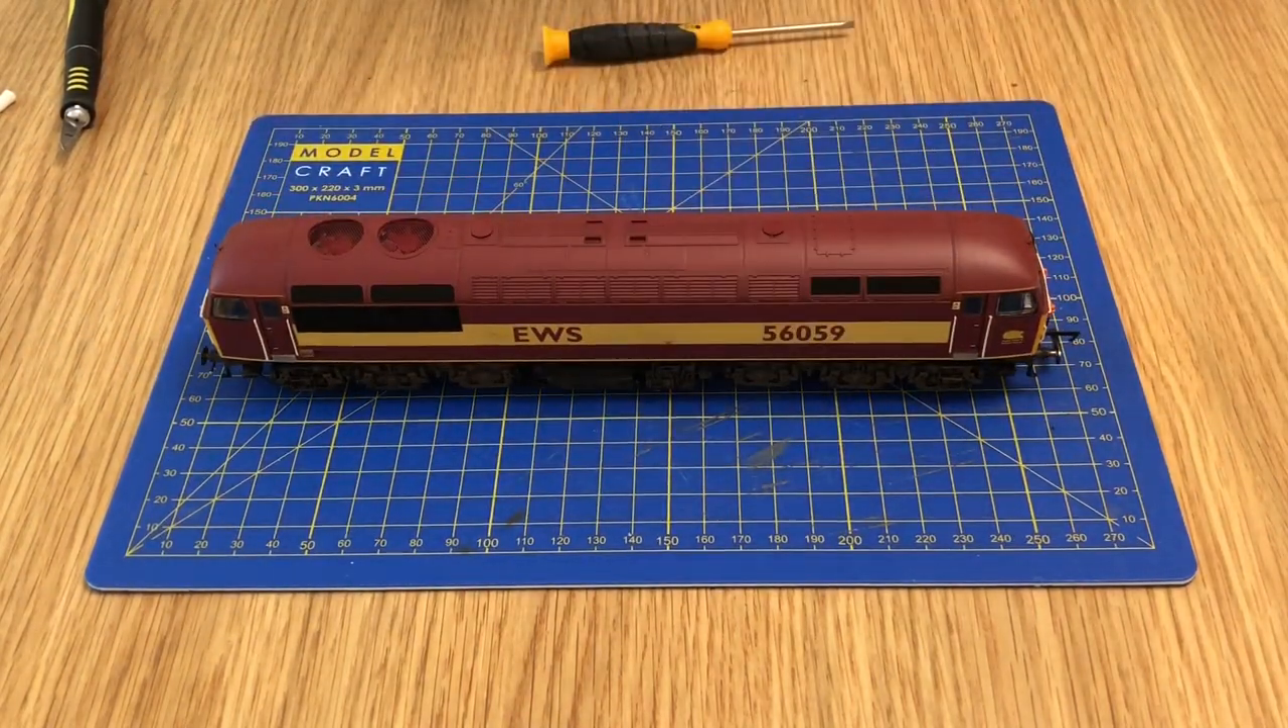So that's the loco back together.